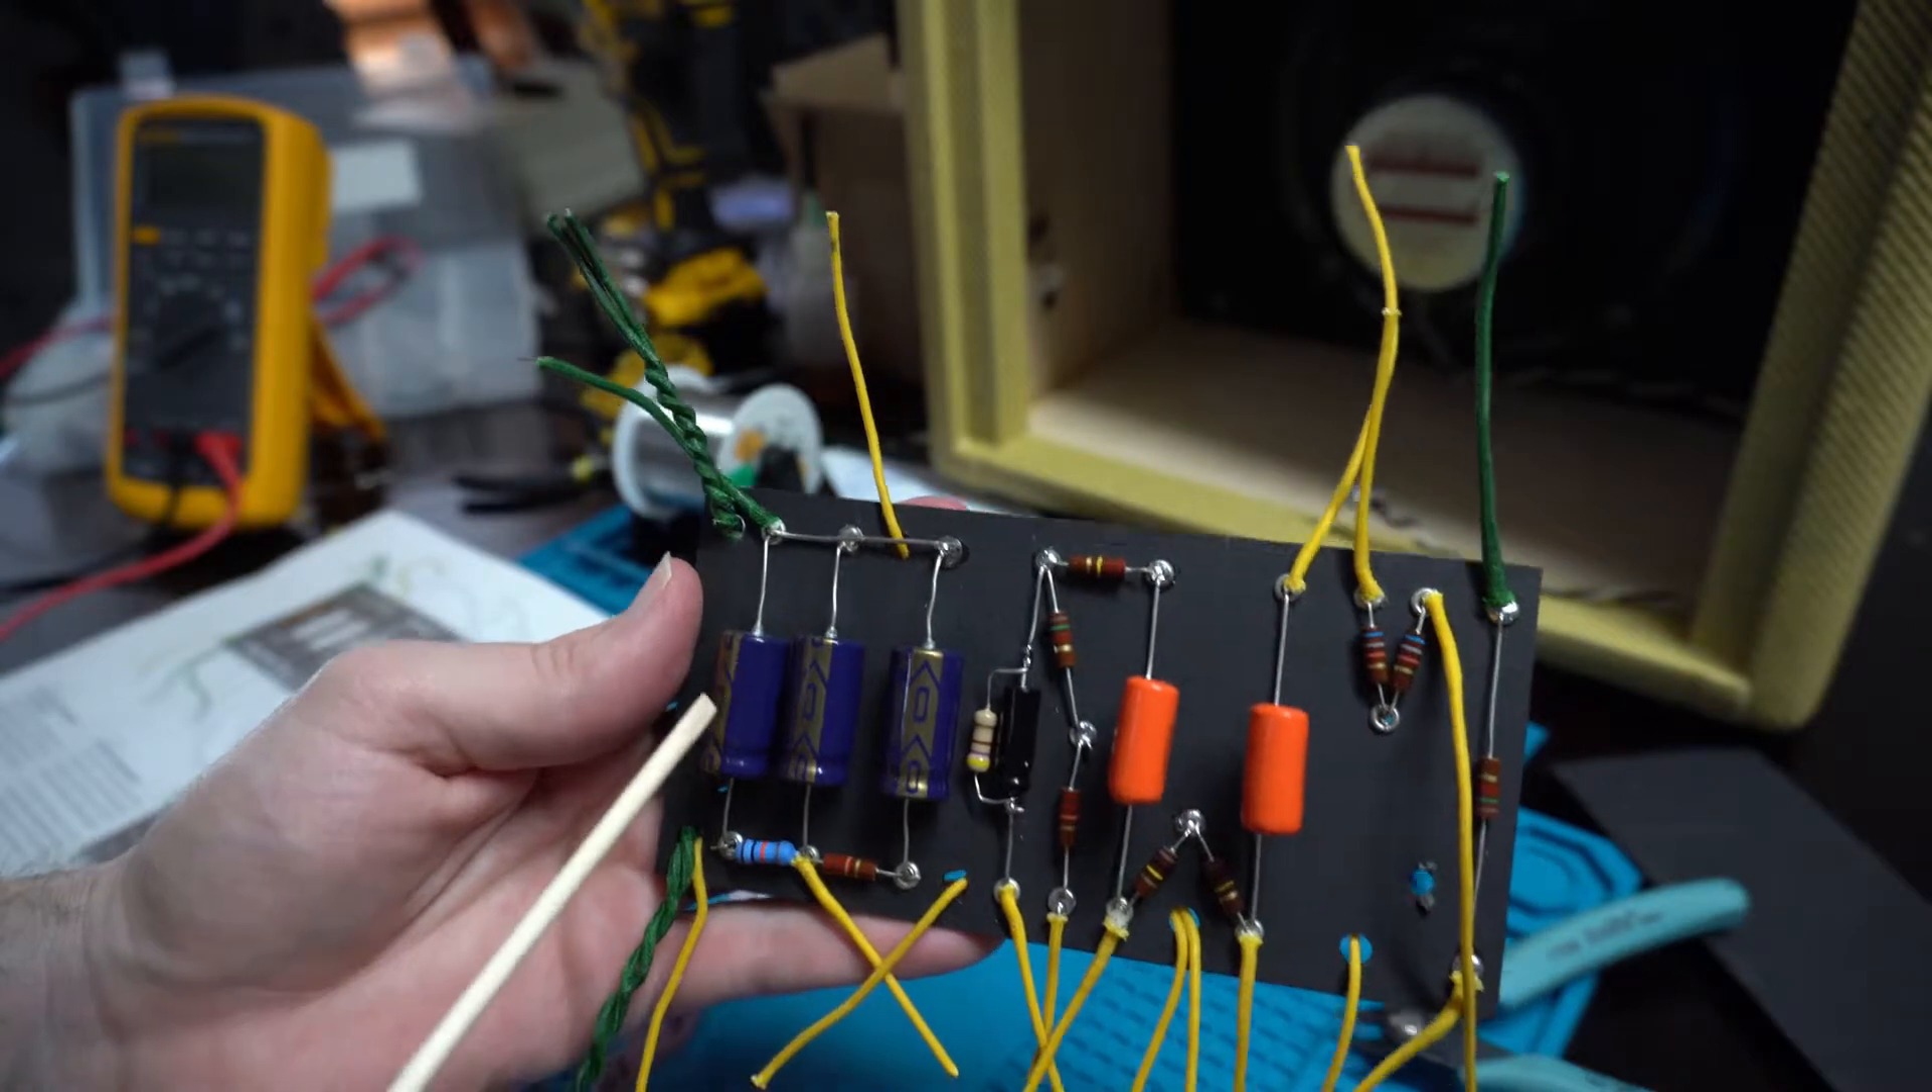Okay at this point I got all the components ran on the board.